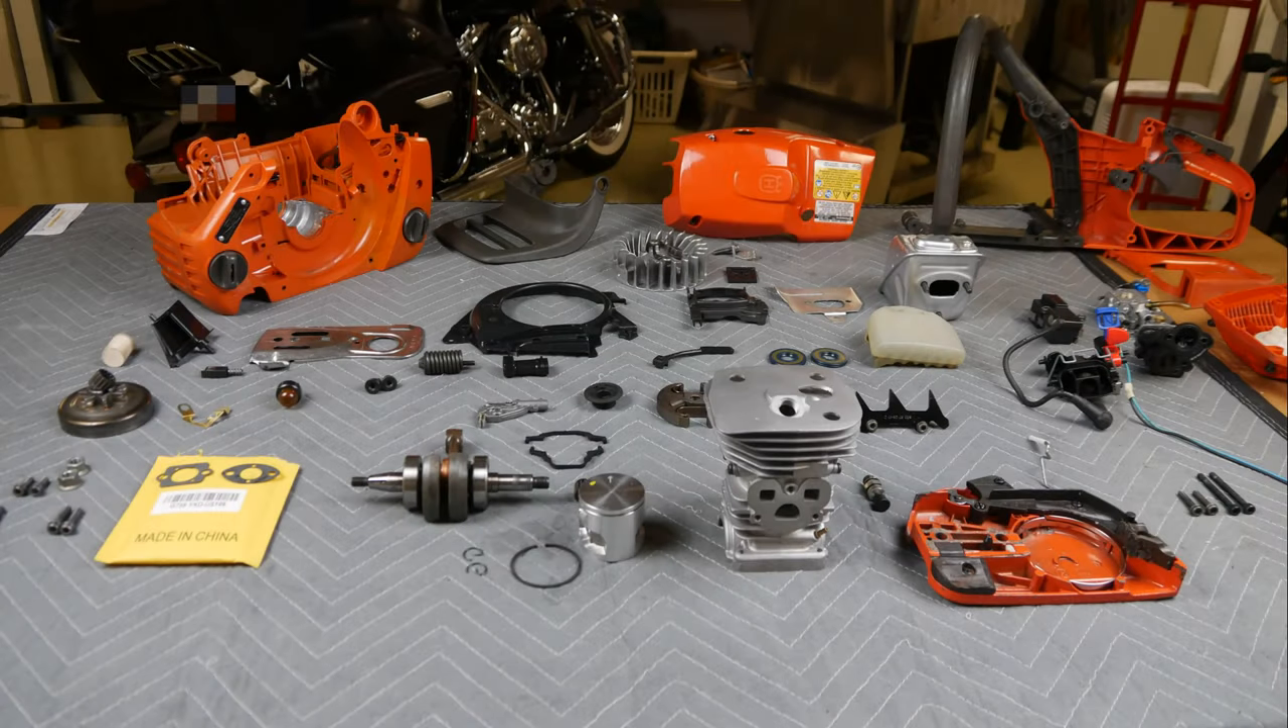Here we can see all the parts have been disassembled and cleaned and some new parts ordered.